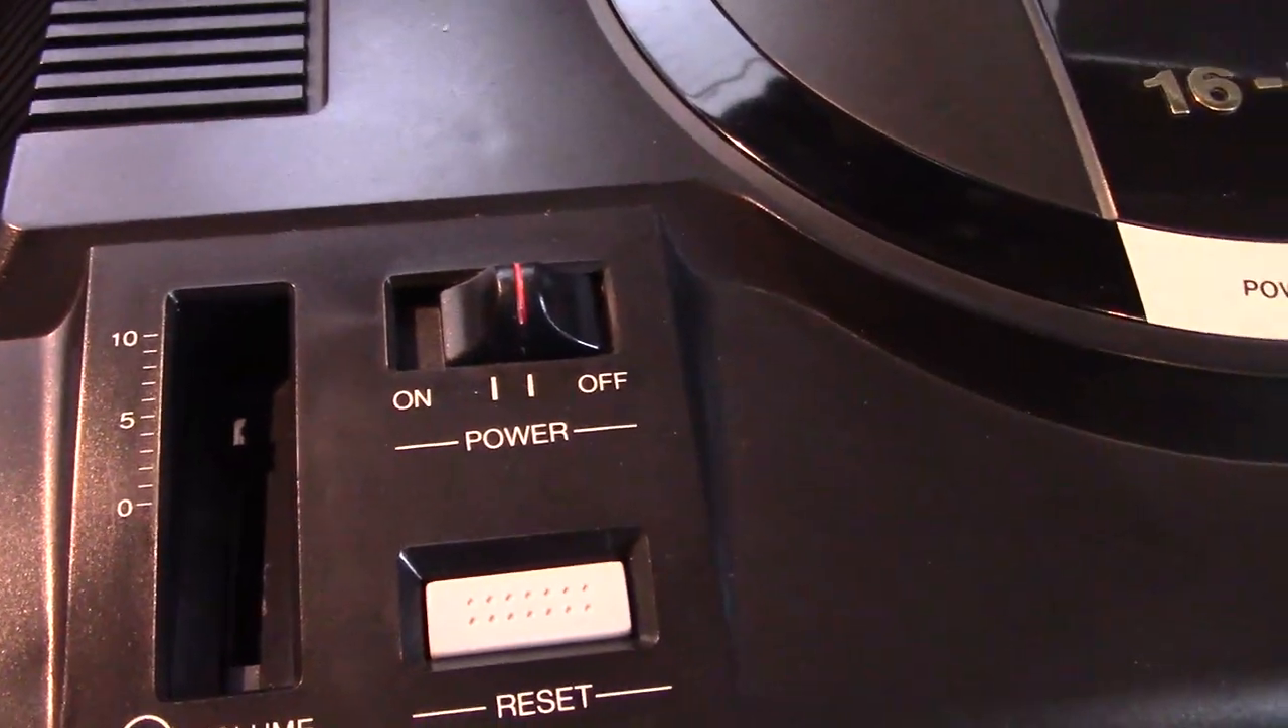The volume control doesn't have the thing on top.